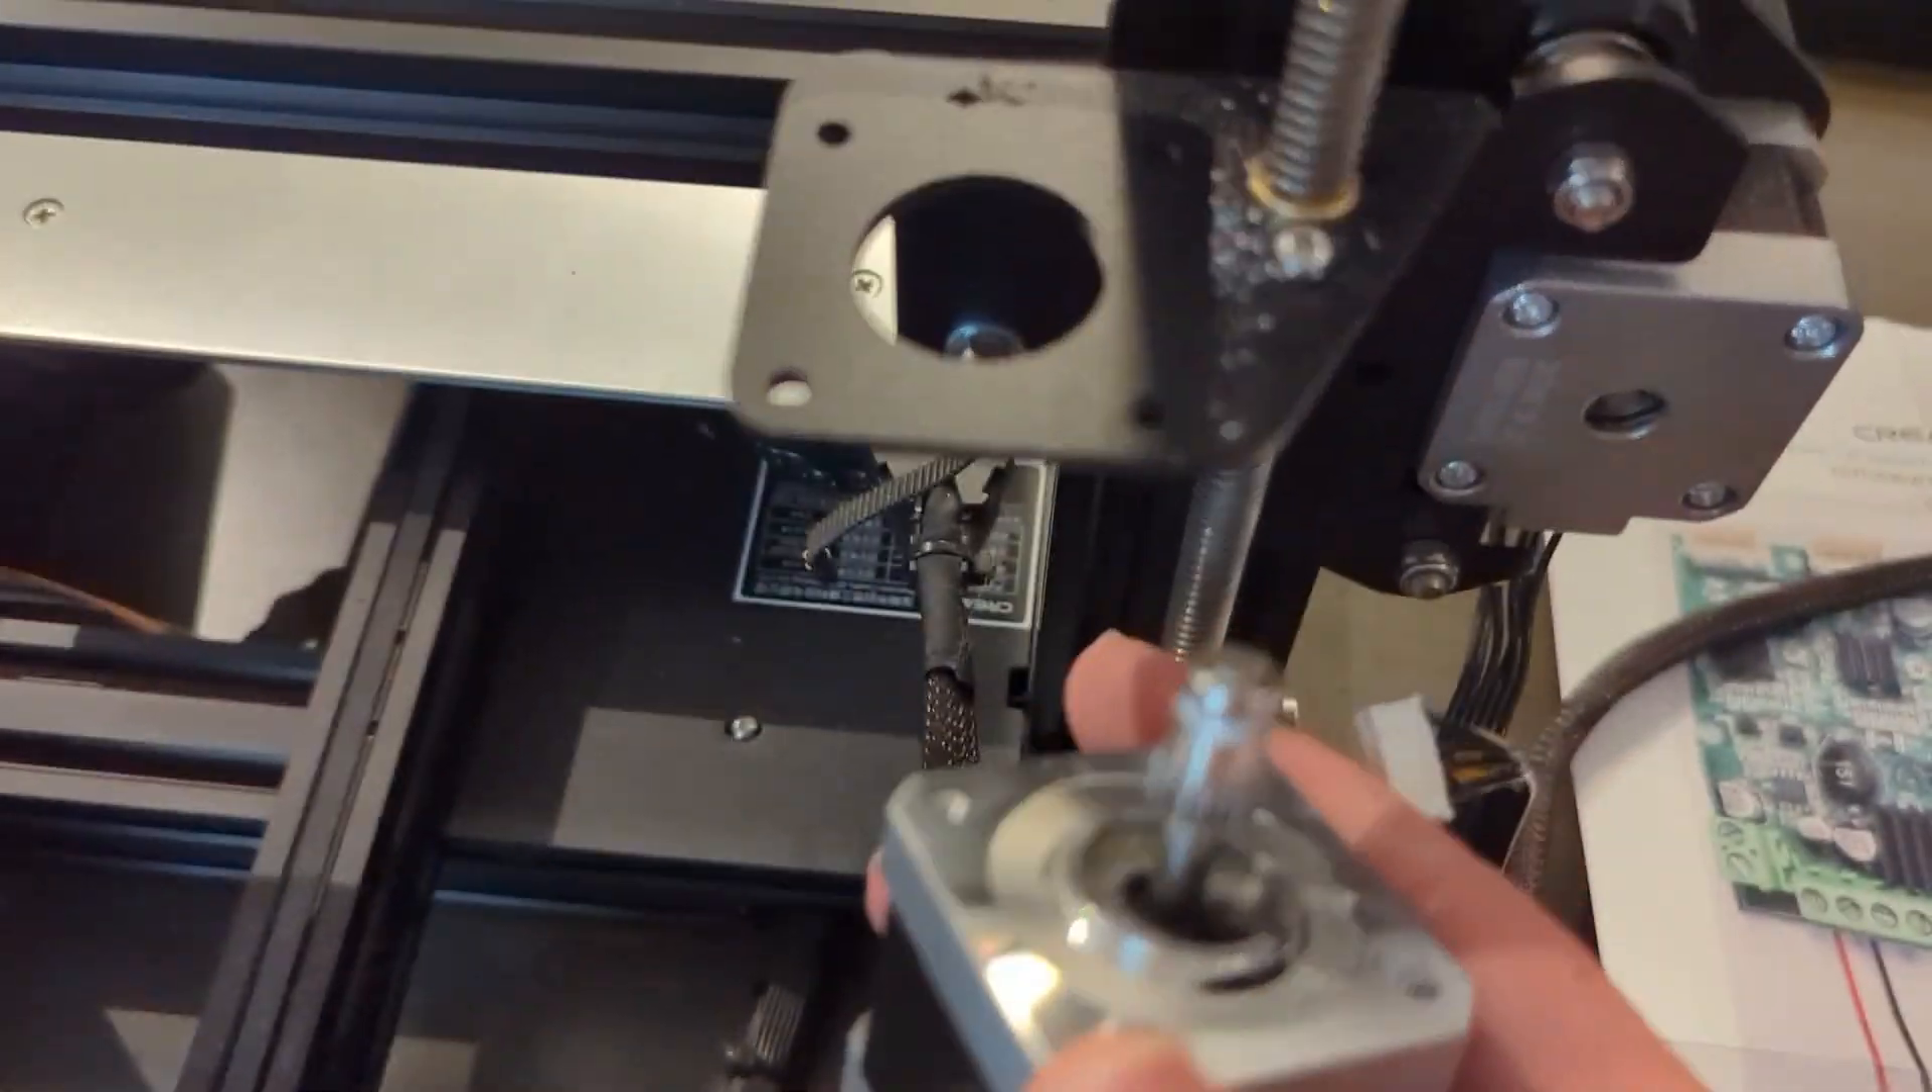Now this servo finally came off.